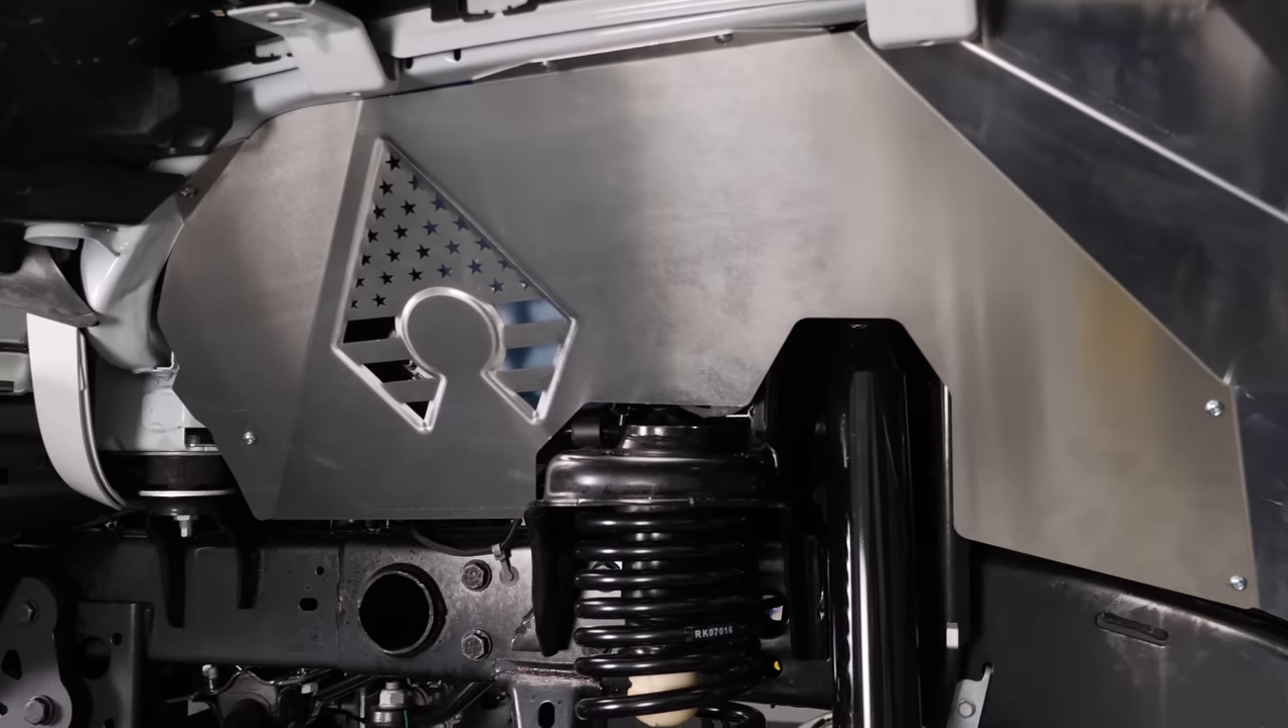We're all finished up with the front inner fender wells.